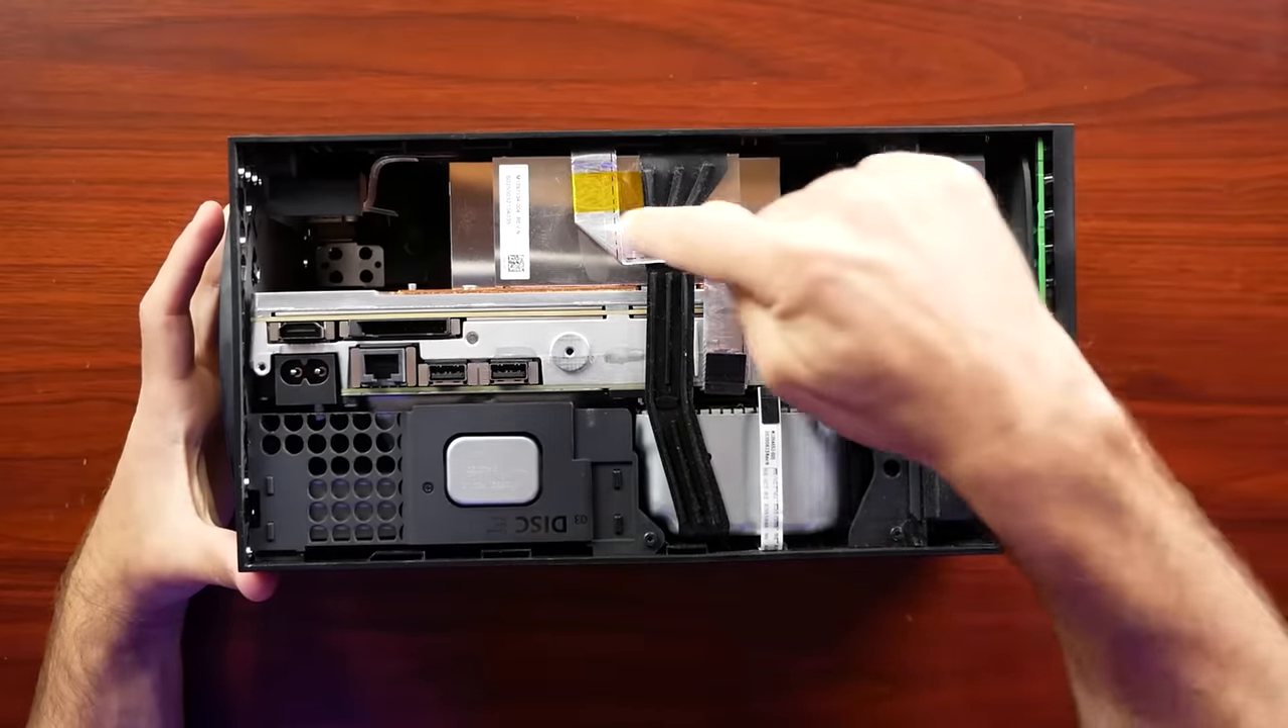And then with the back off you can actually see the entire system.